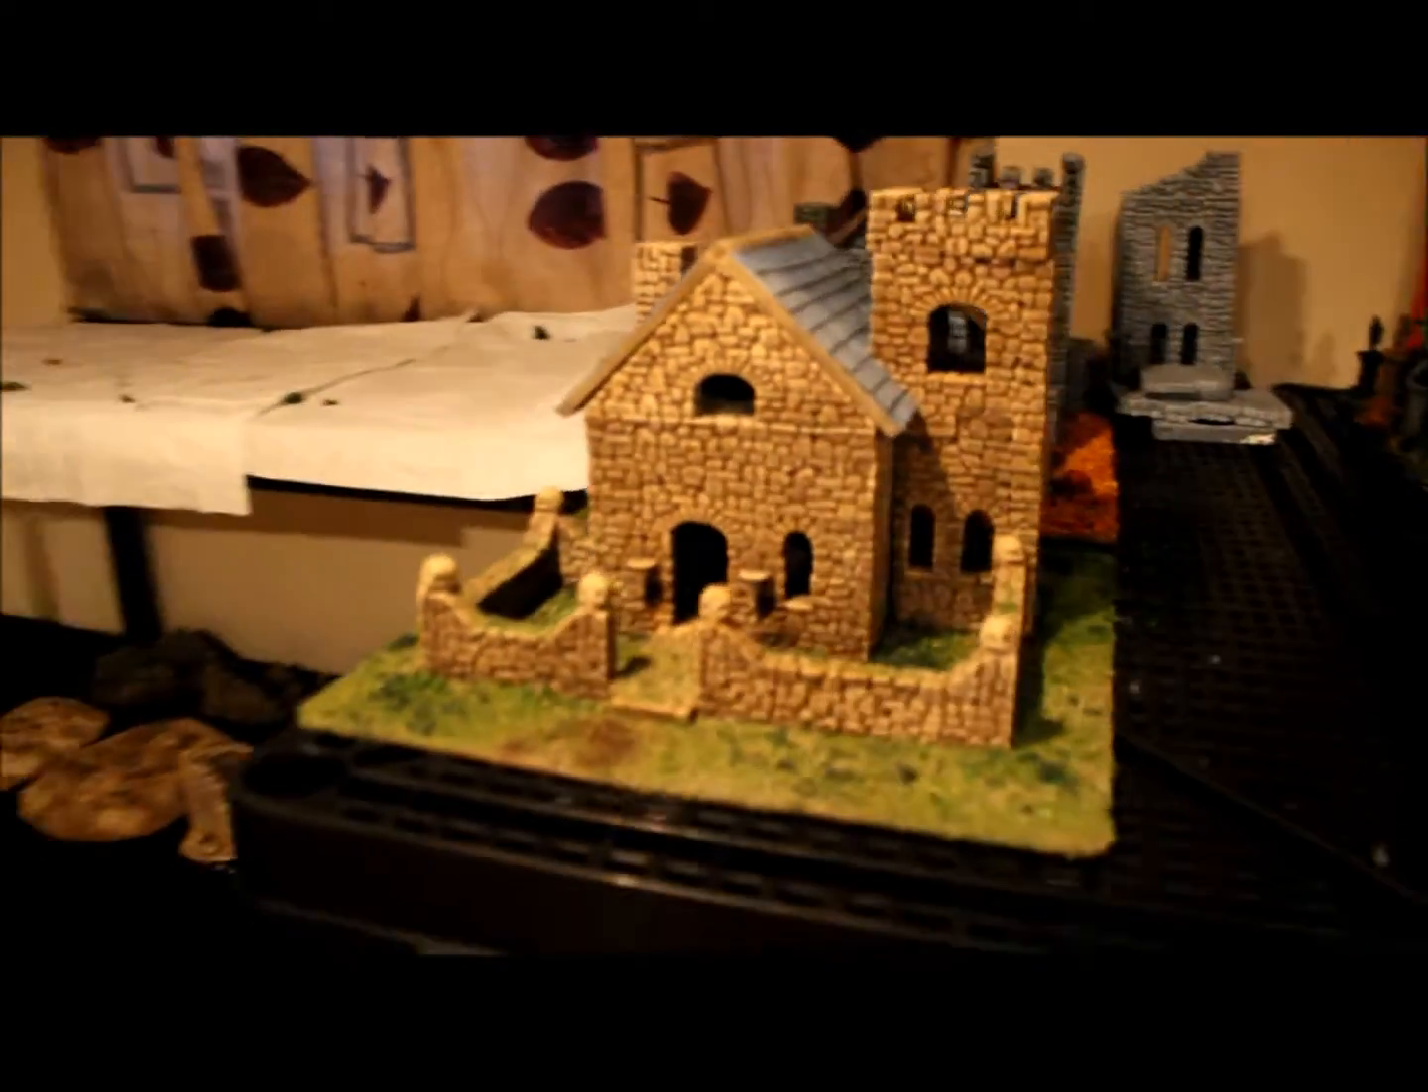I got these houses finished on boards they're just waiting for their trees.